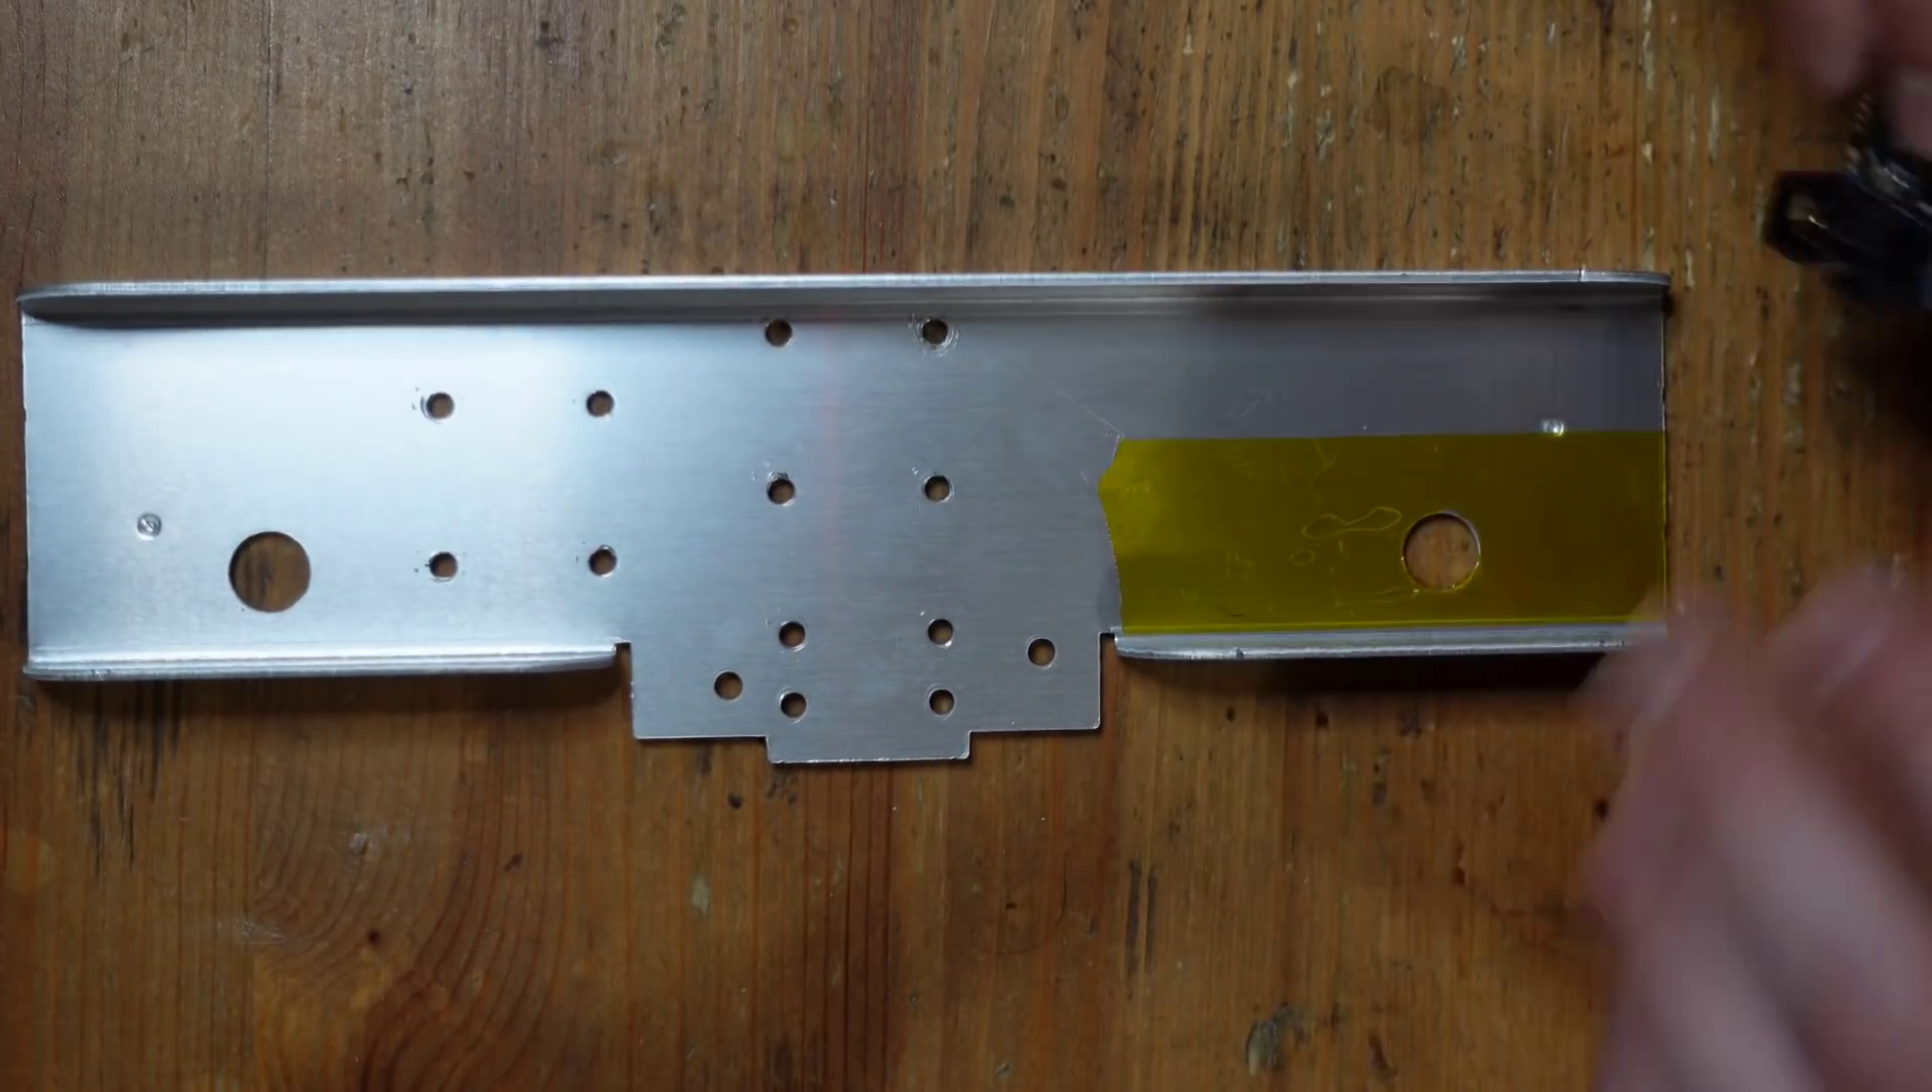So you'll notice that I took a little piece of Kapton tape and I applied it to the shield, and then I also used a razor and I cut a little hole here.